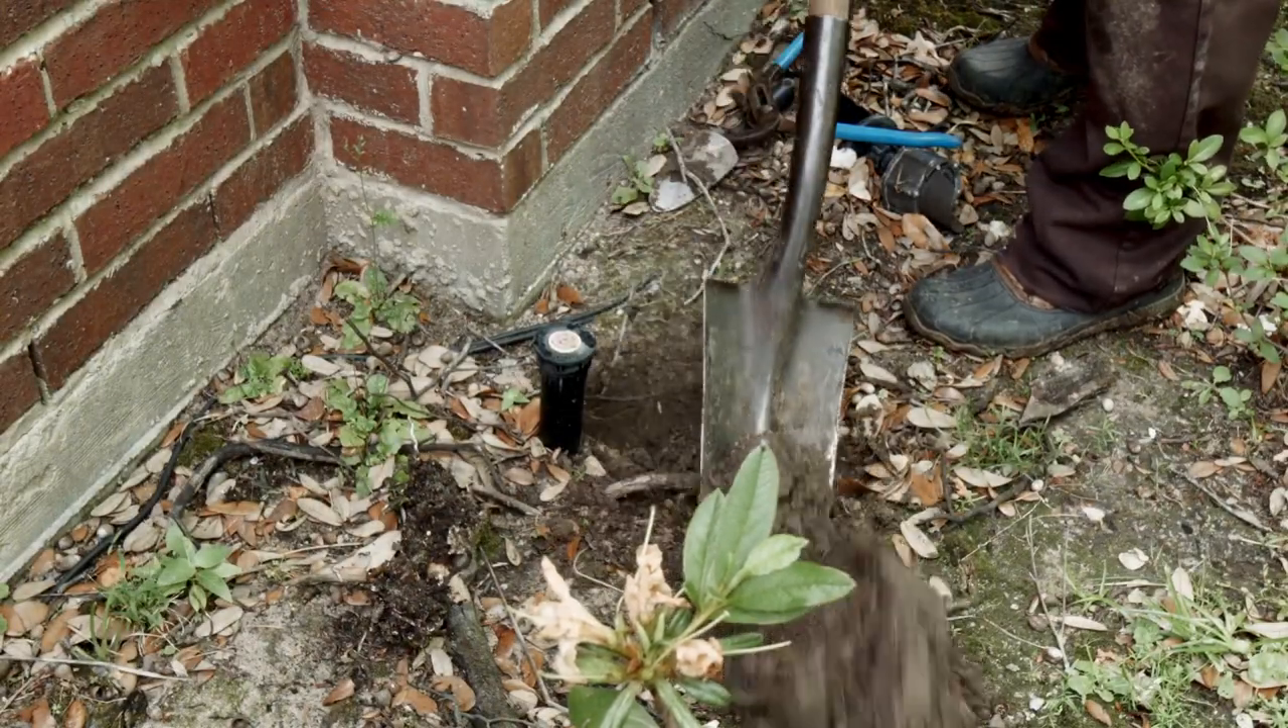We've got a pop-up that's sticking up several inches too high.